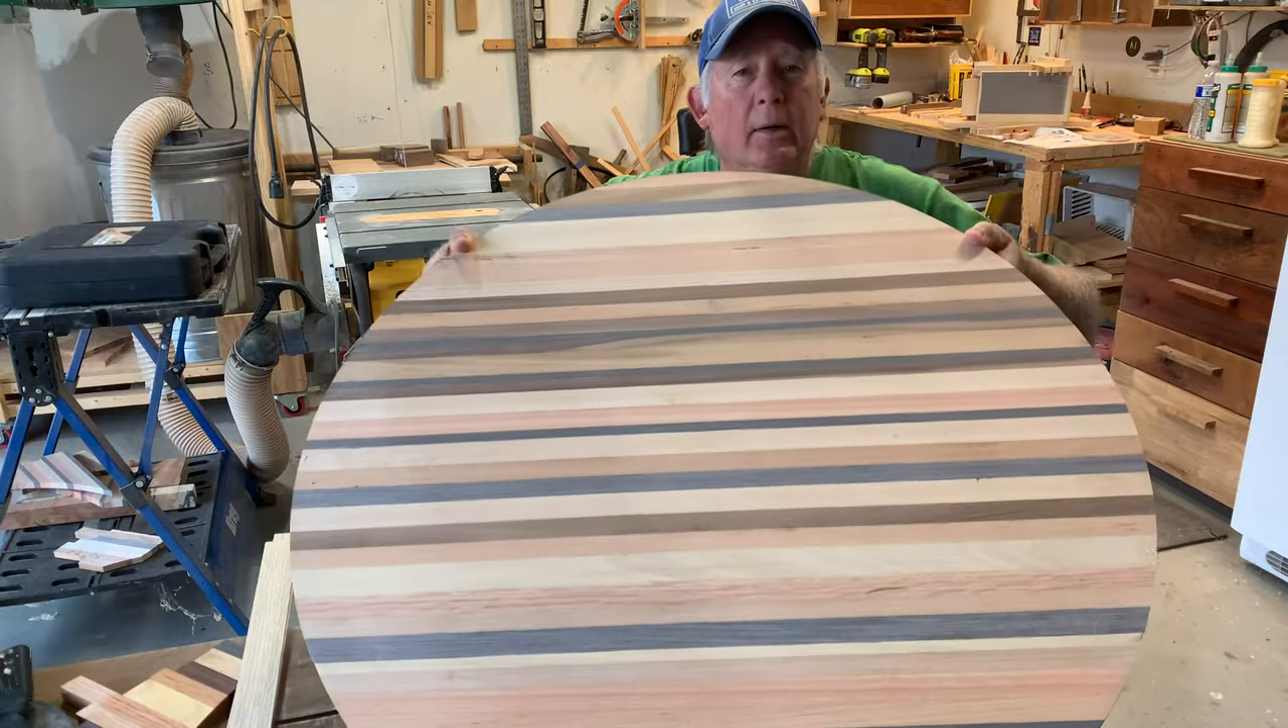So here's the charcuterie board all glued up.